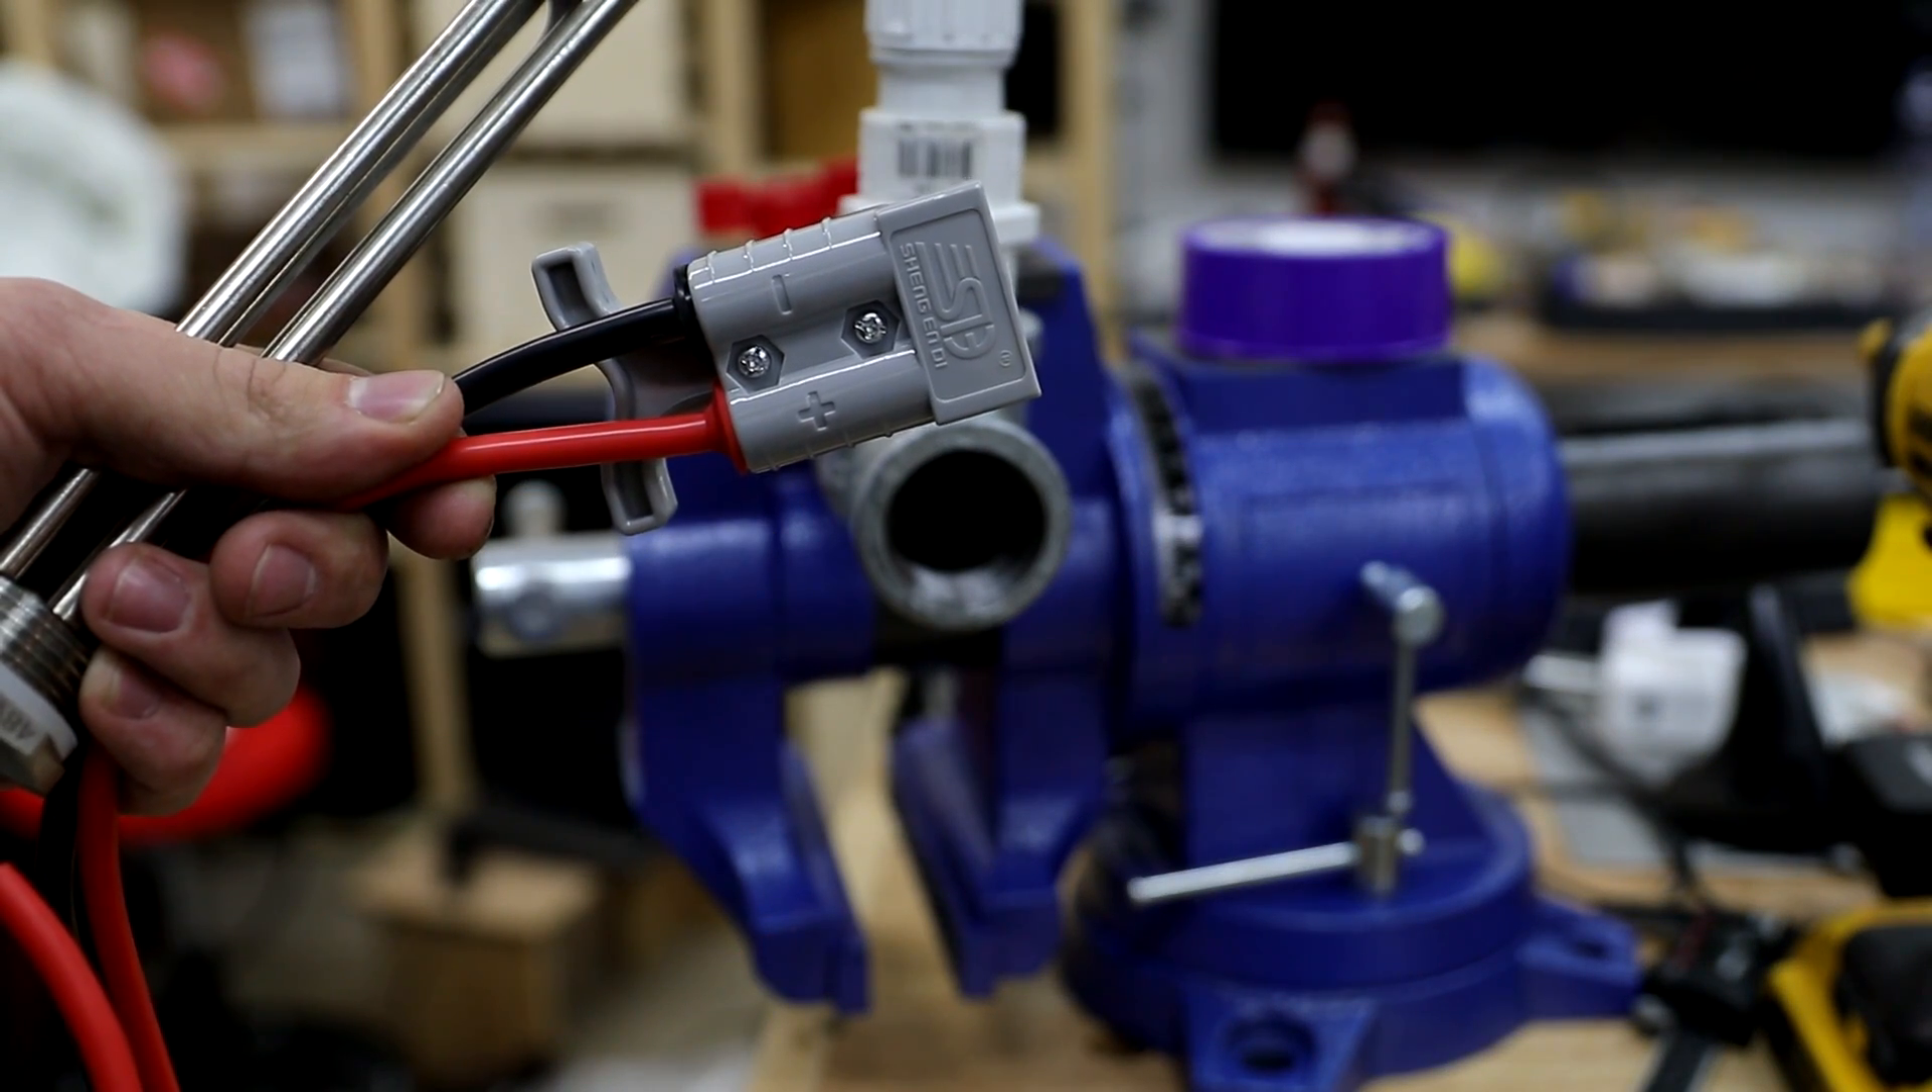I have a simple Anderson connector wired on to the back of this heating element as you can see here.